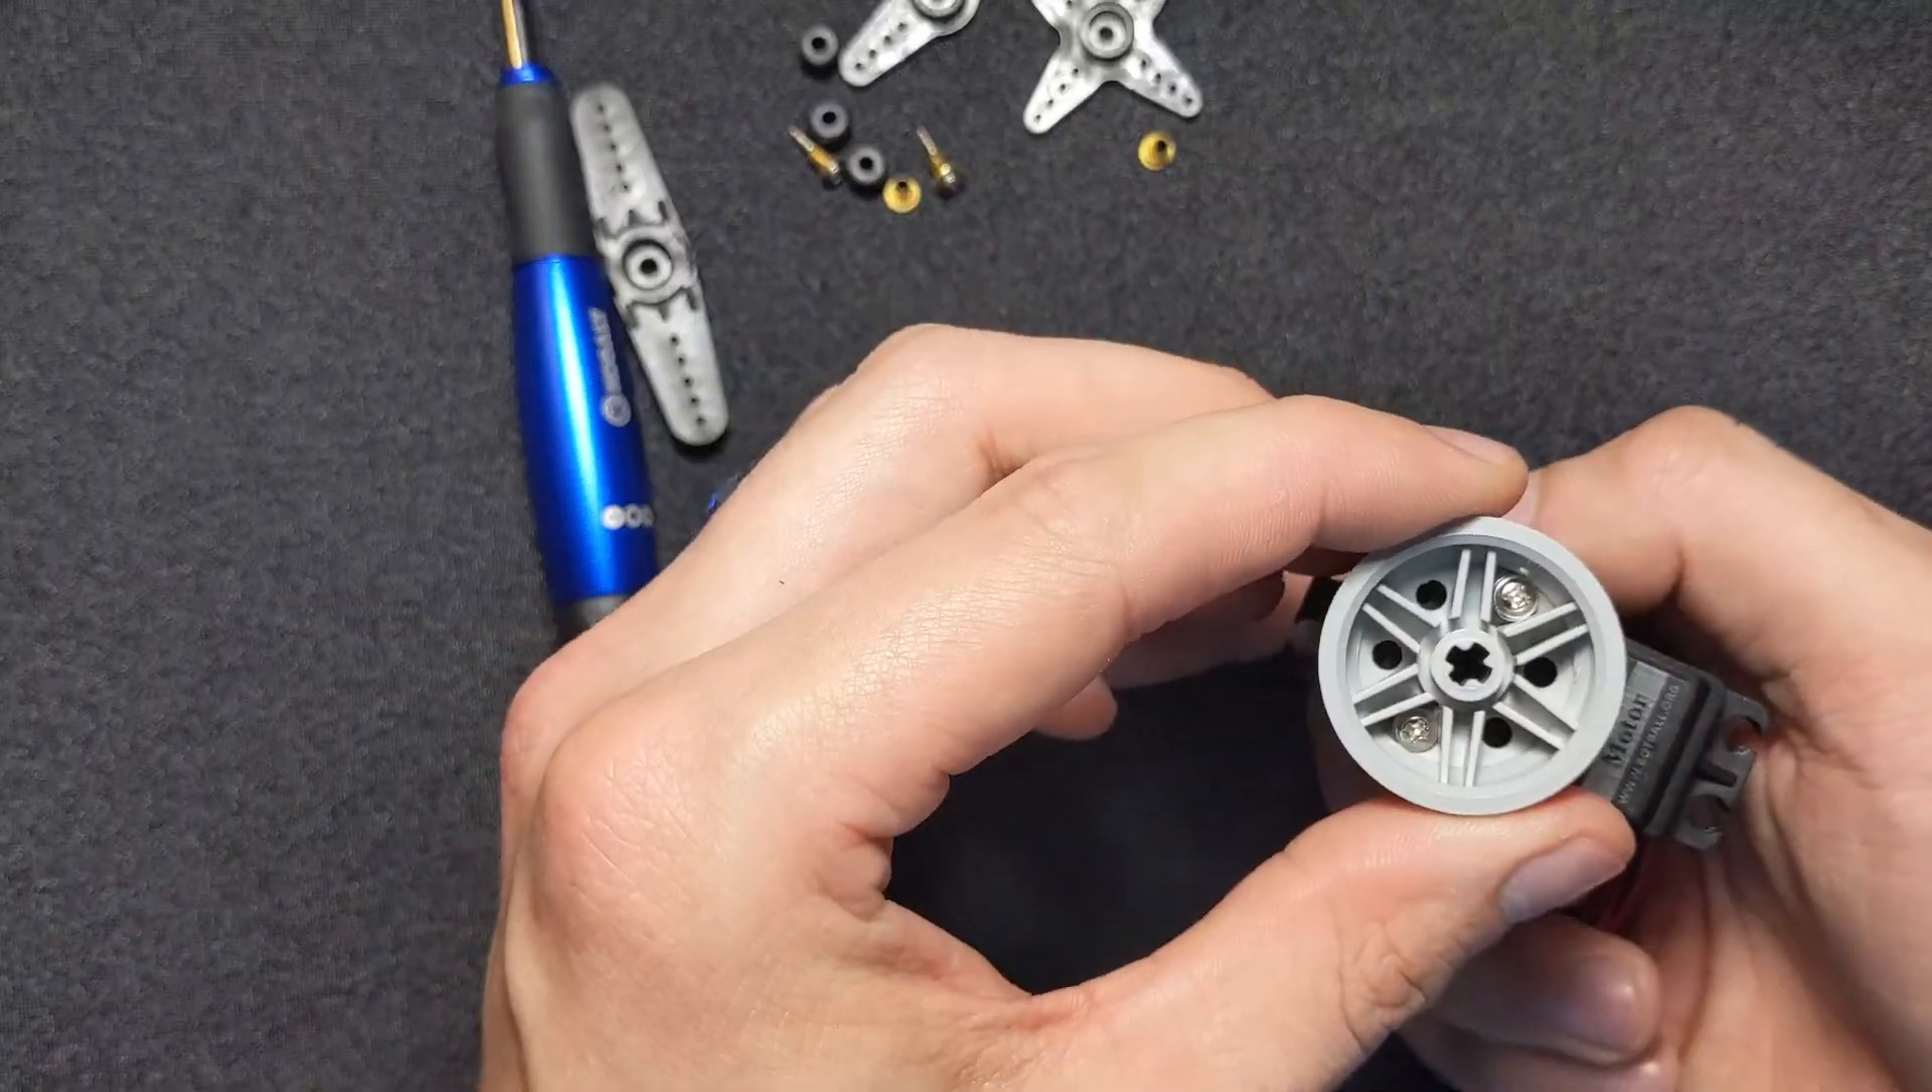So now I've got the screws in.